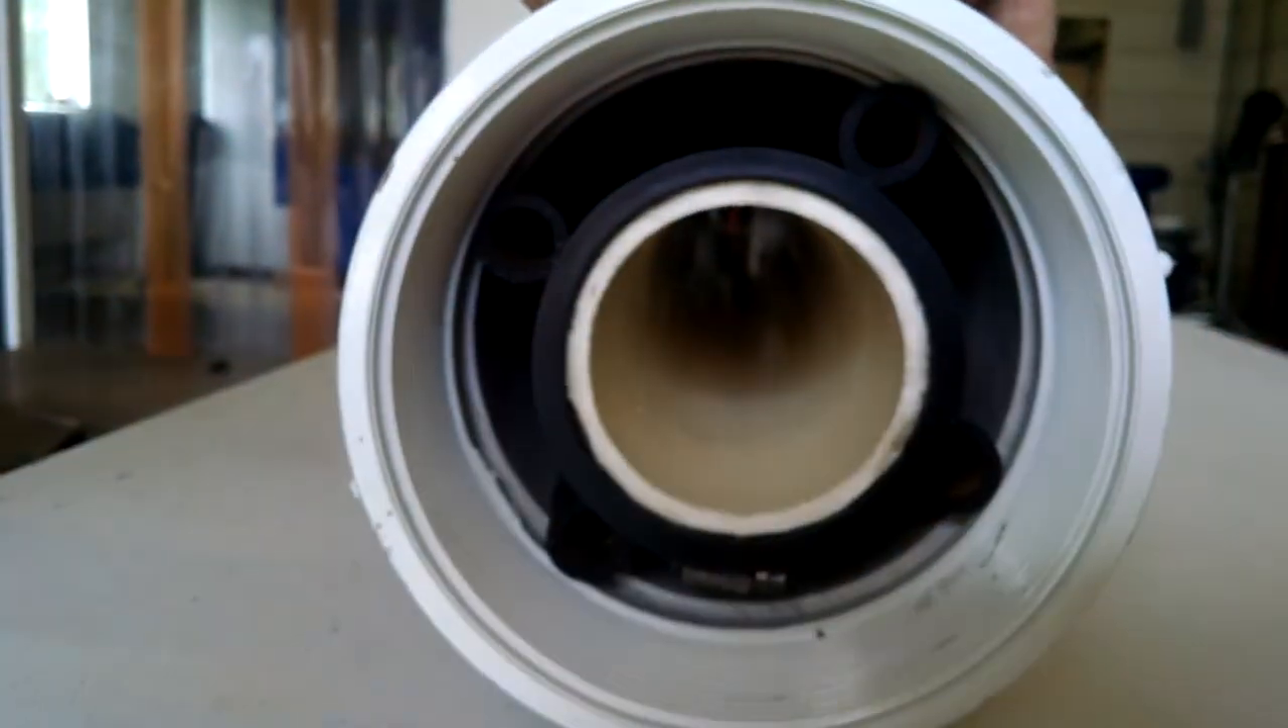So if you look at it, this barrel is now in the center of this area, which will be ideal for this disc to seal against.